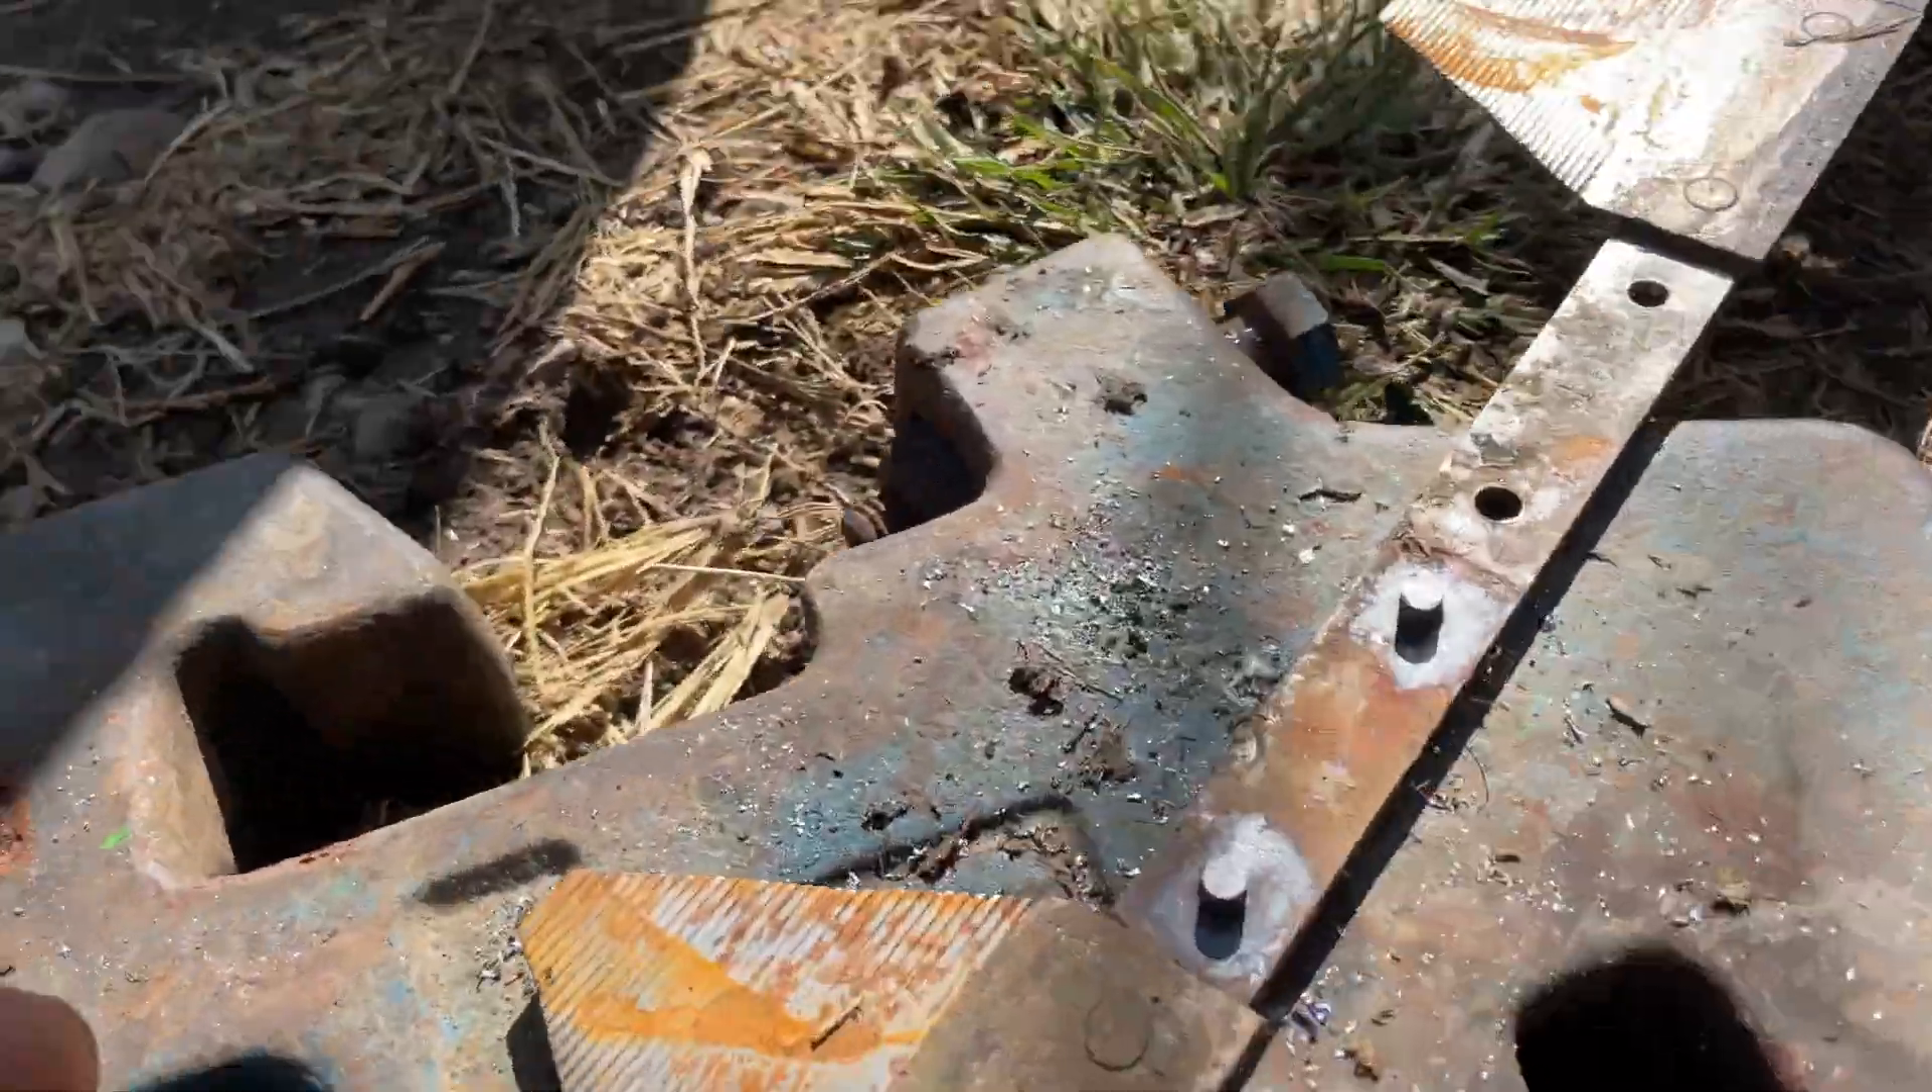Acá ya metimos los remaches y ahora toca apachurrarlos.